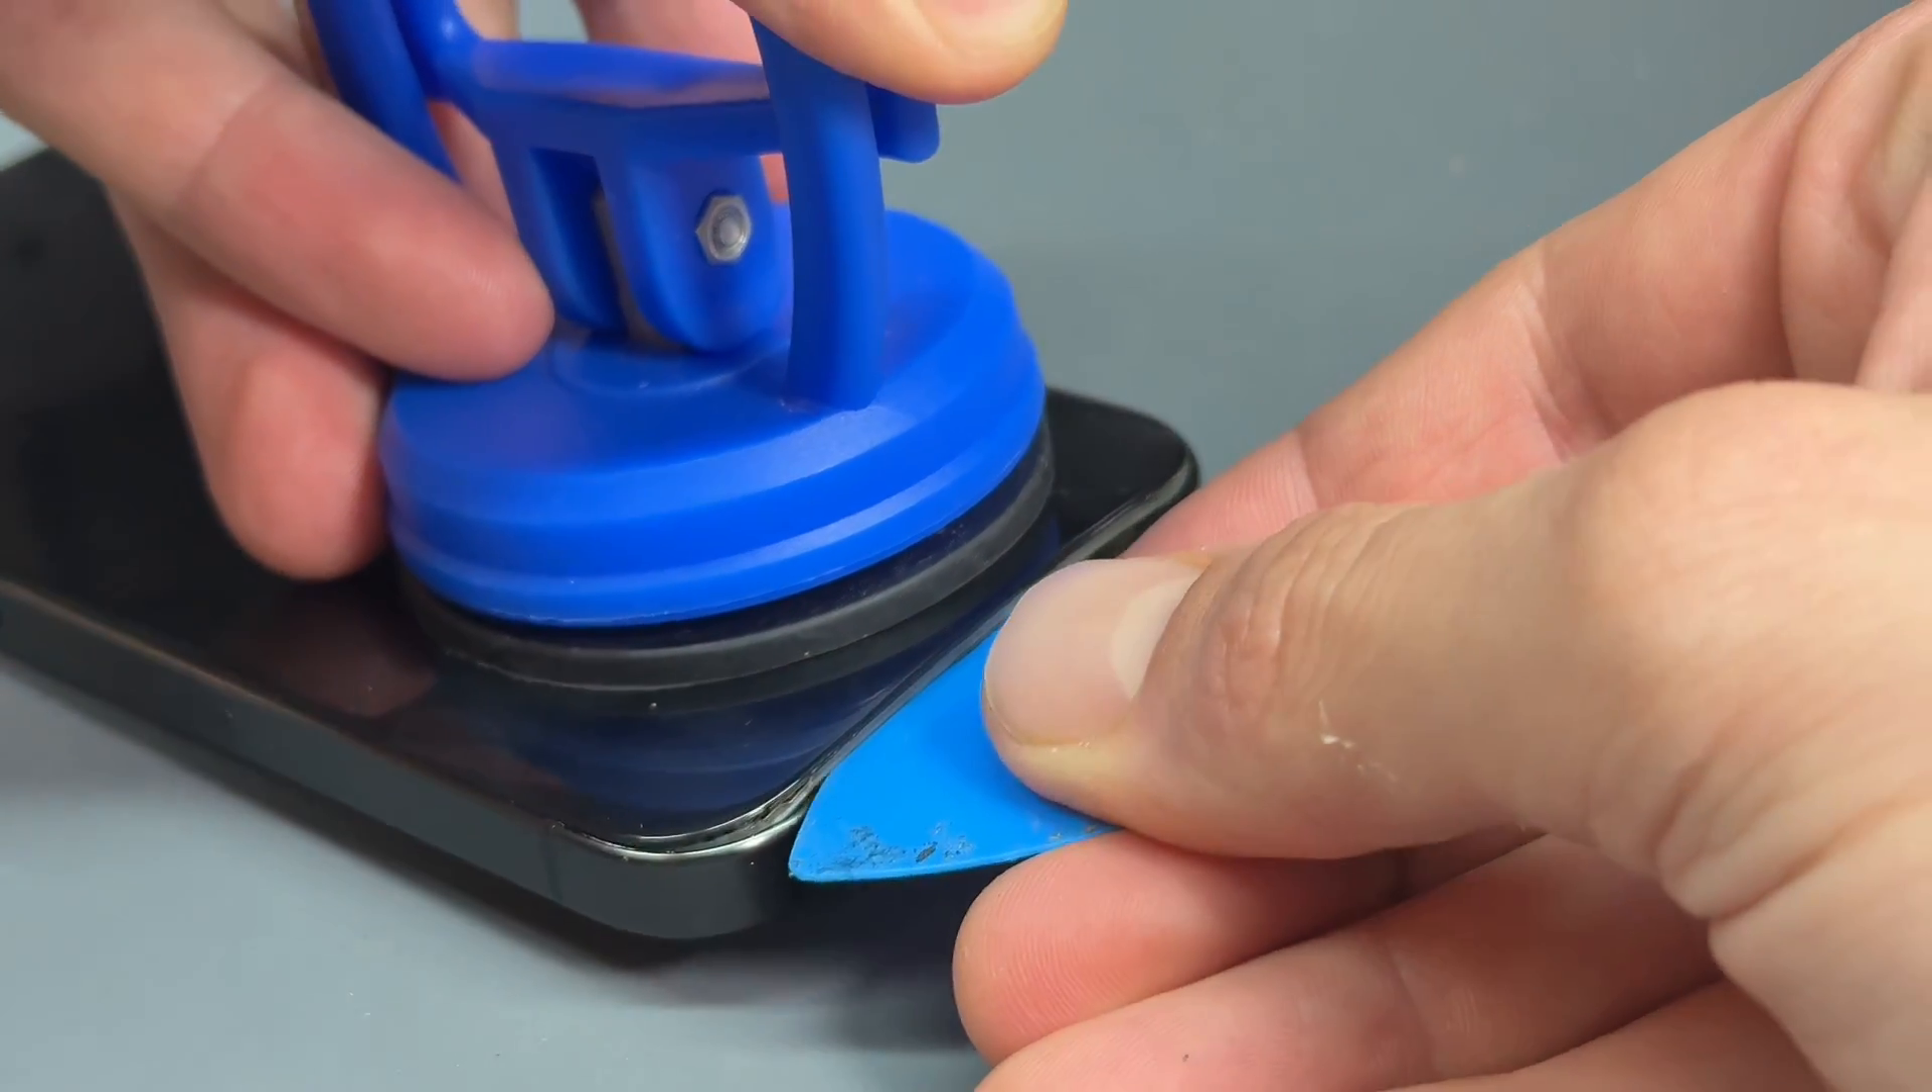I think it's the original, but you can see we've separated the screen and we made a gap large enough now to fit this plastic guitar pick in that we're going to very carefully run down this right-hand edge.